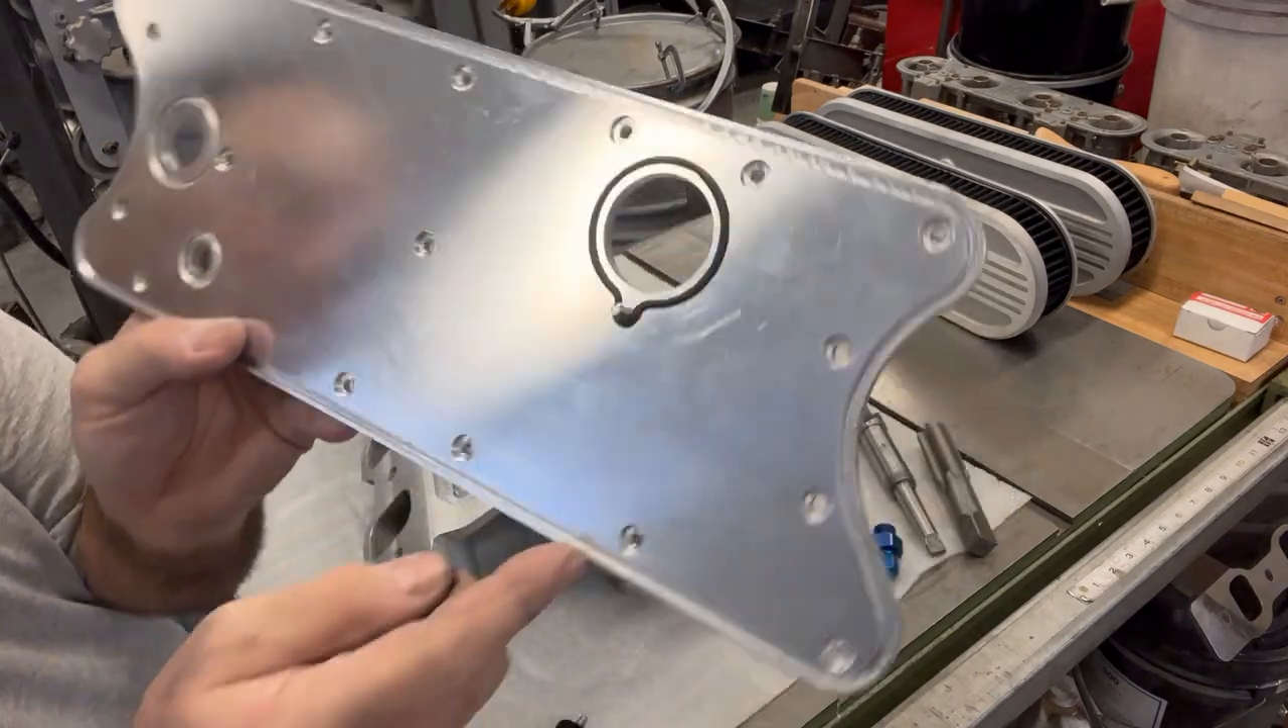And you can see I've got the O -ring sitting in that gland right there.